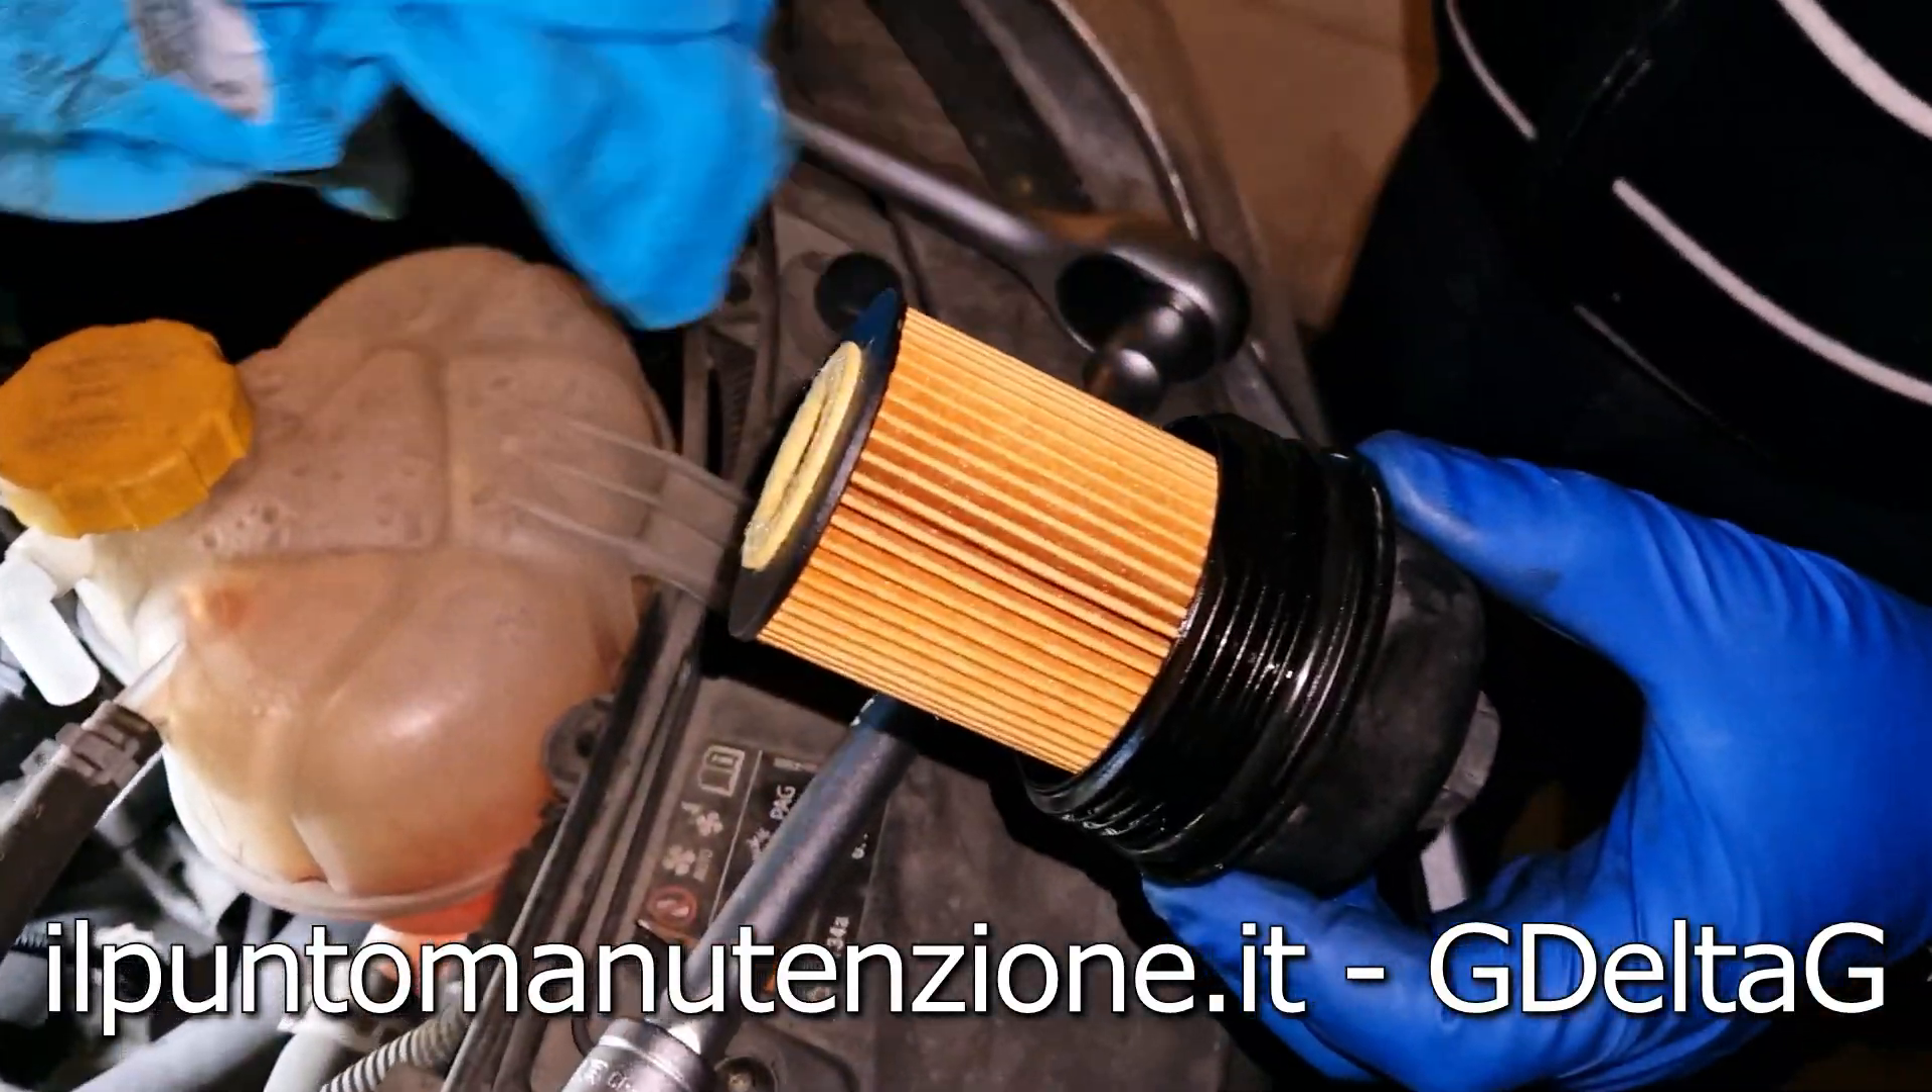Quindi questo è adesso il tappo con dentro il filtro nuovo che andremo adesso poi a montare.